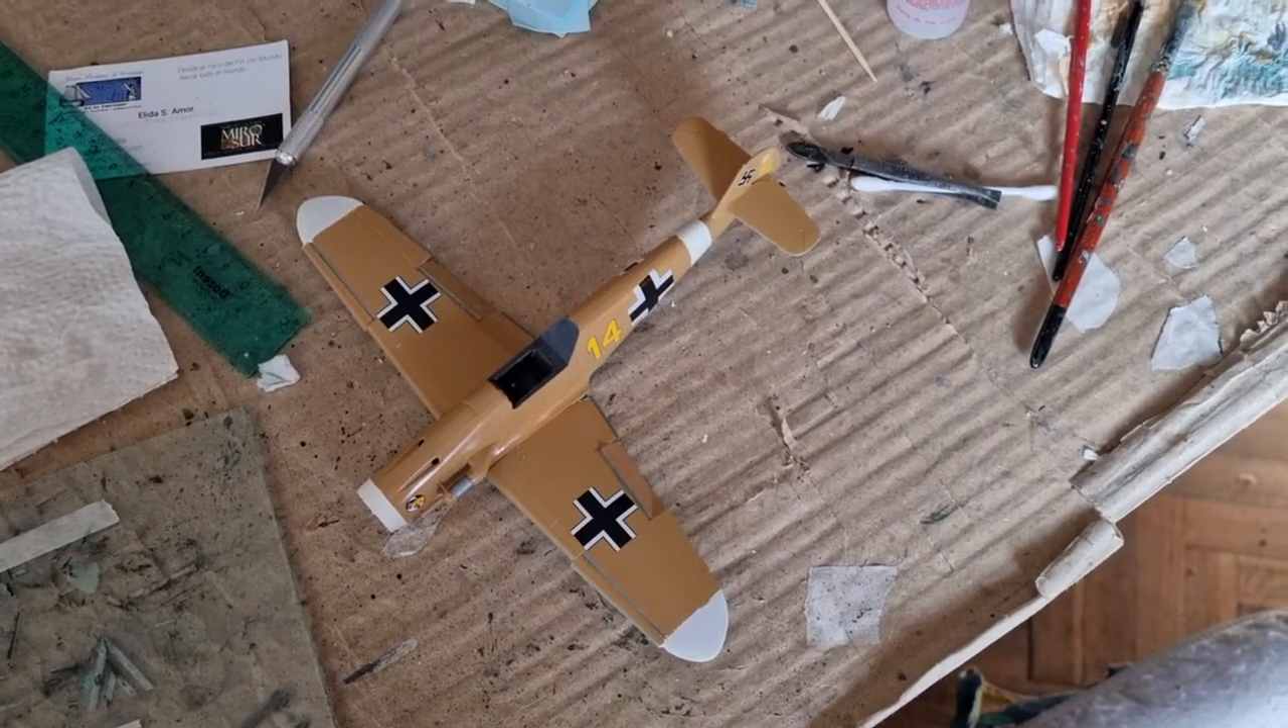As you can see i have added all the decals to the model.